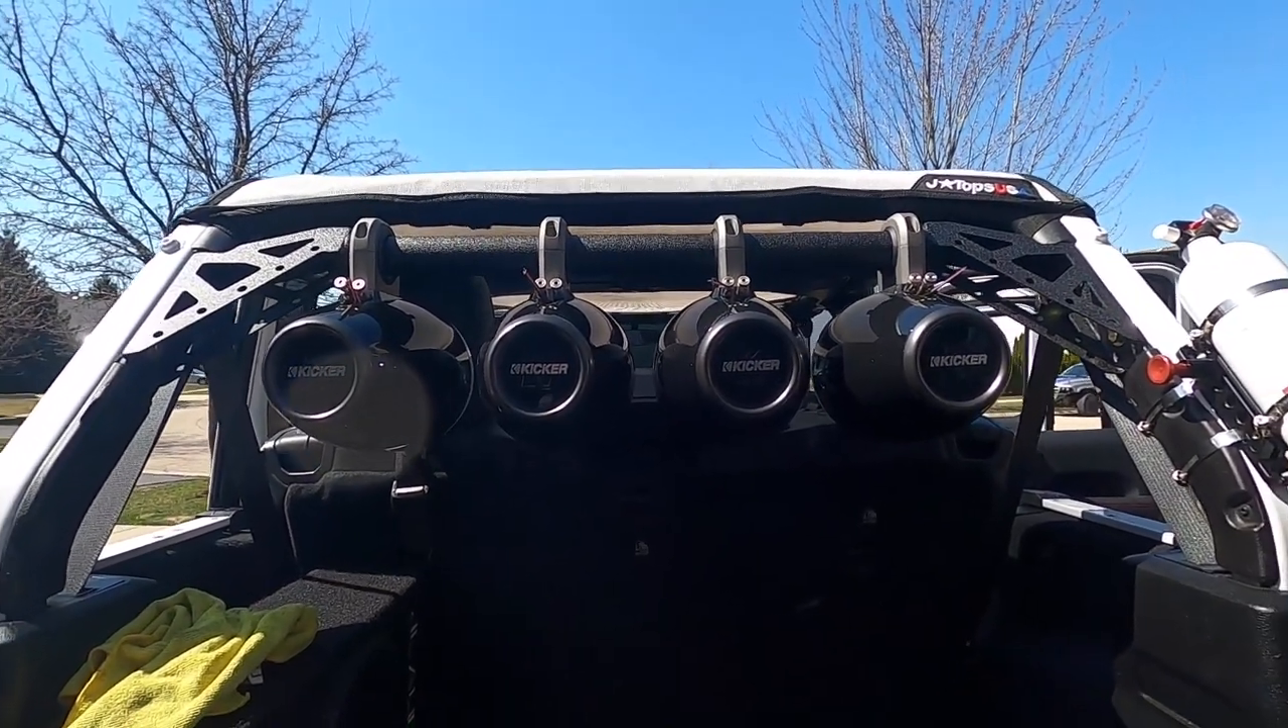And as you can see all four eight inch speakers fit perfectly.